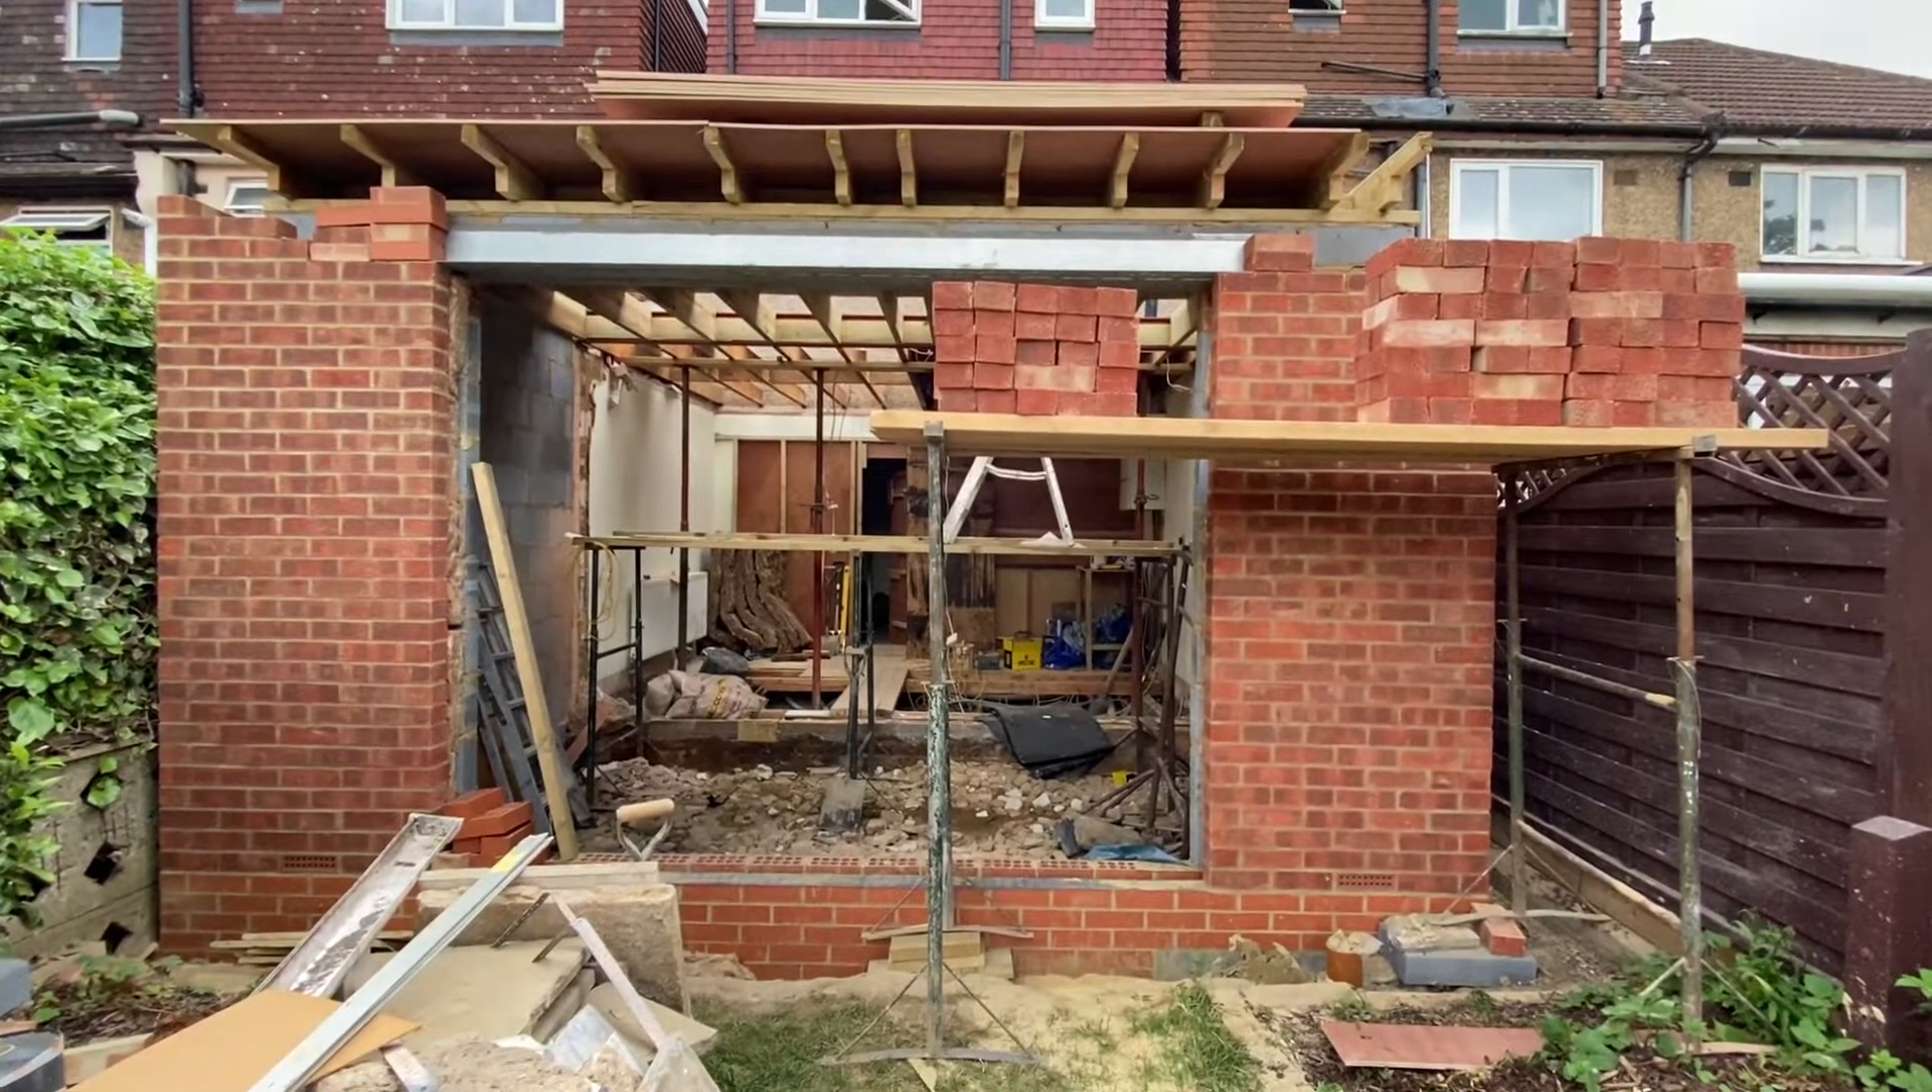So looking back towards the house this is a little bit later on the same day you can see that we've now installed all of the new joists right the way across from the beam to this back section of the house here.